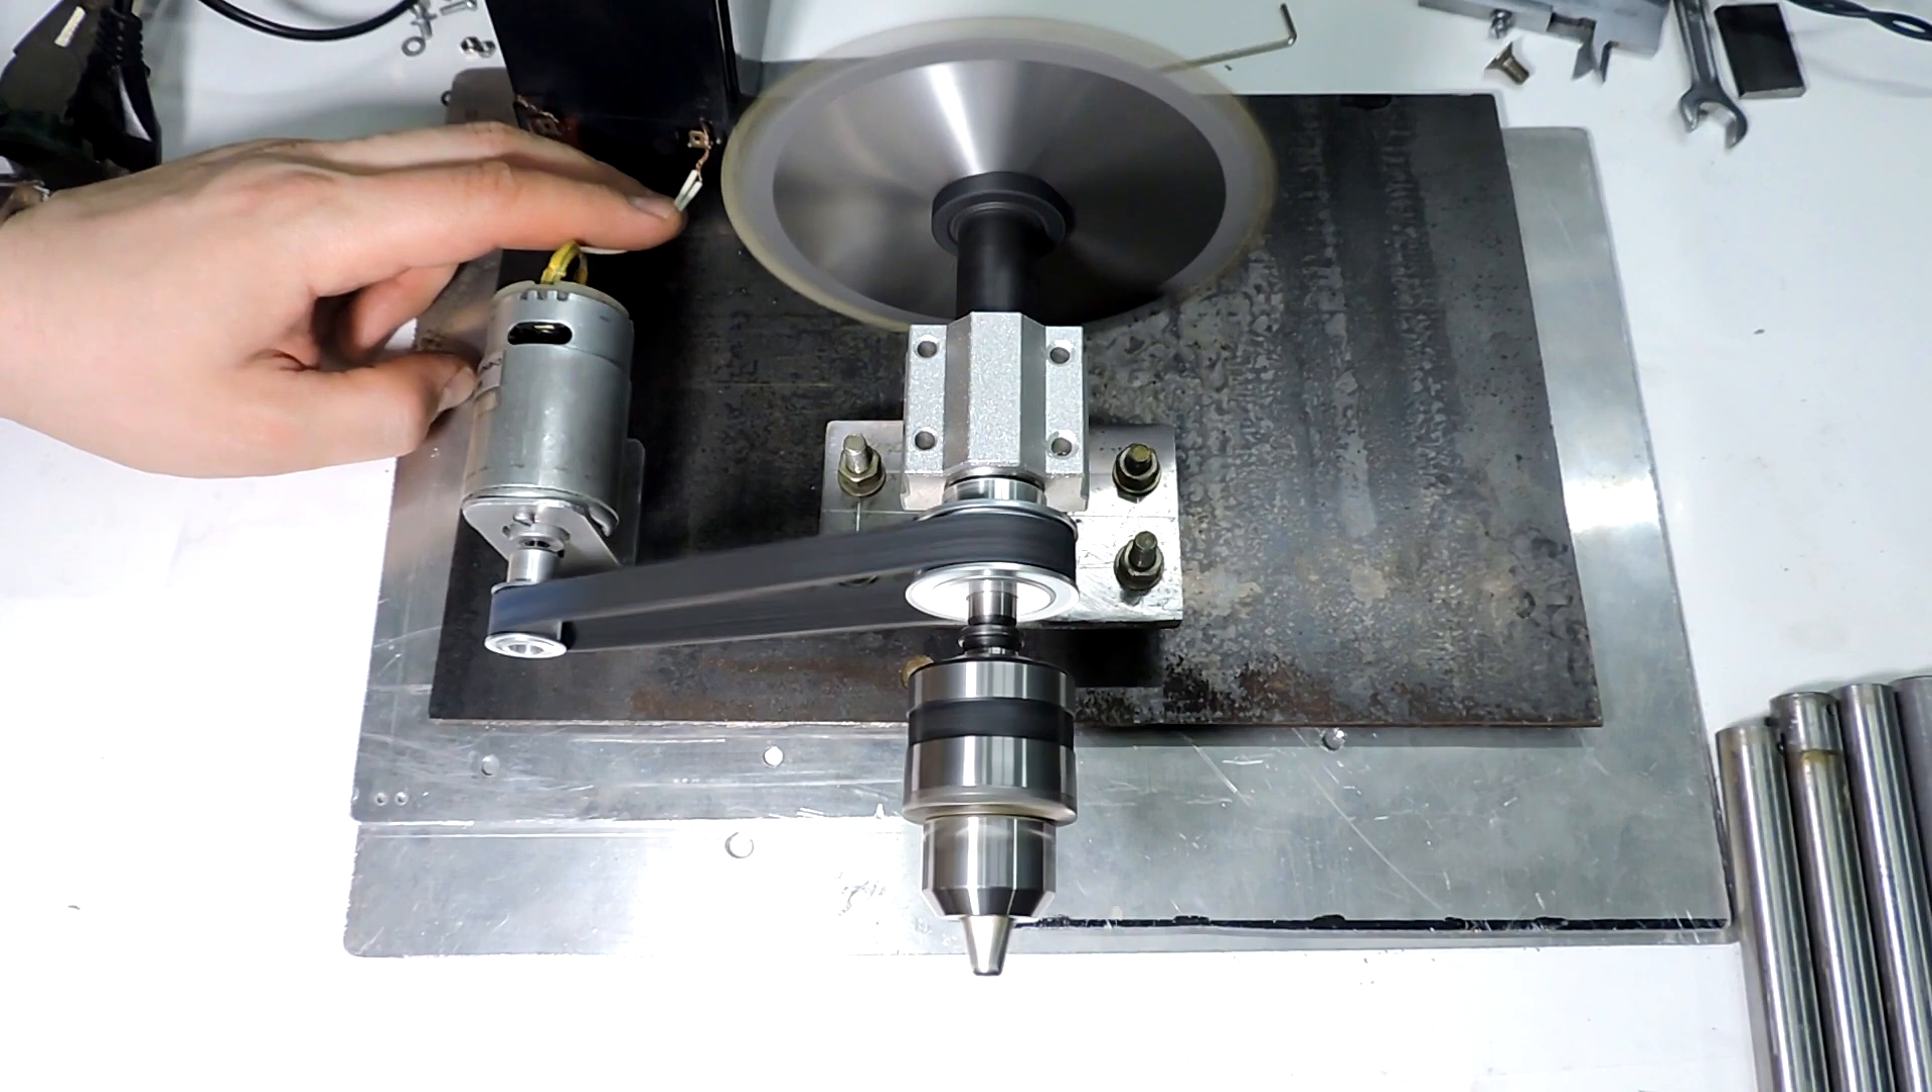Тут нужно быть осторожным потому что уже установлен сам диск.